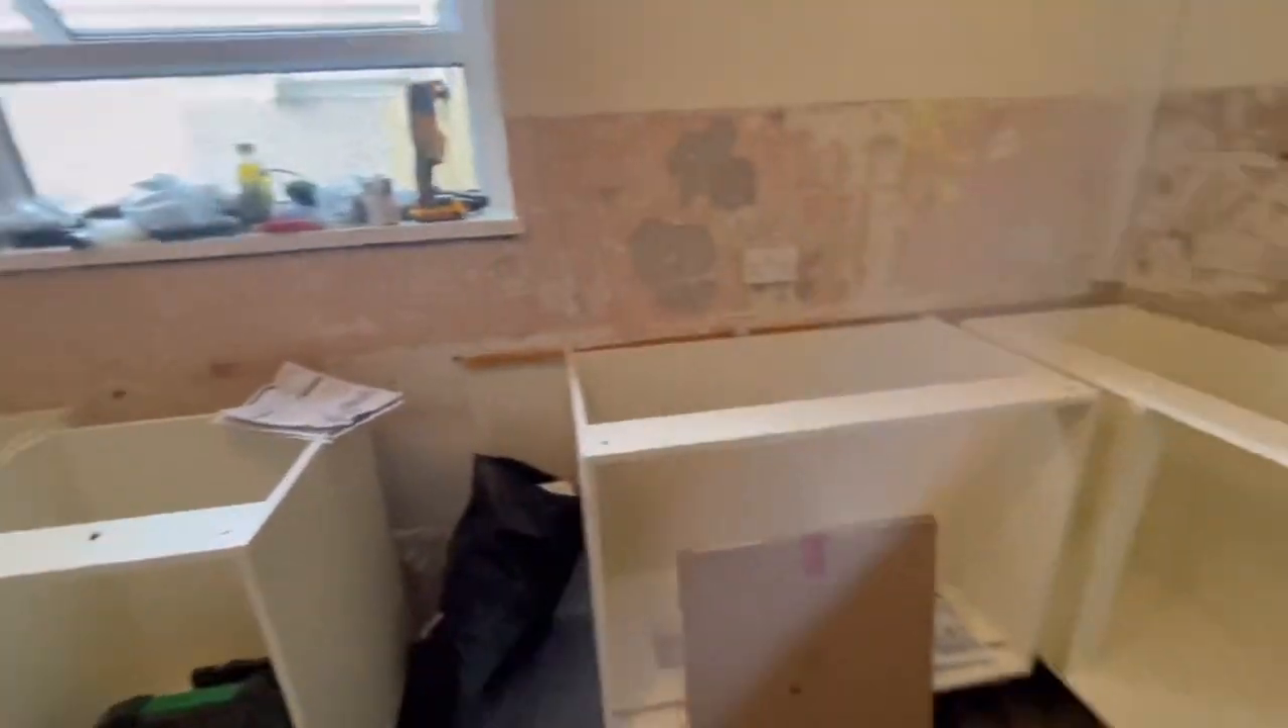Right, so as you can see, all the kitchen's out and the new units are in, well, some of them anyway.